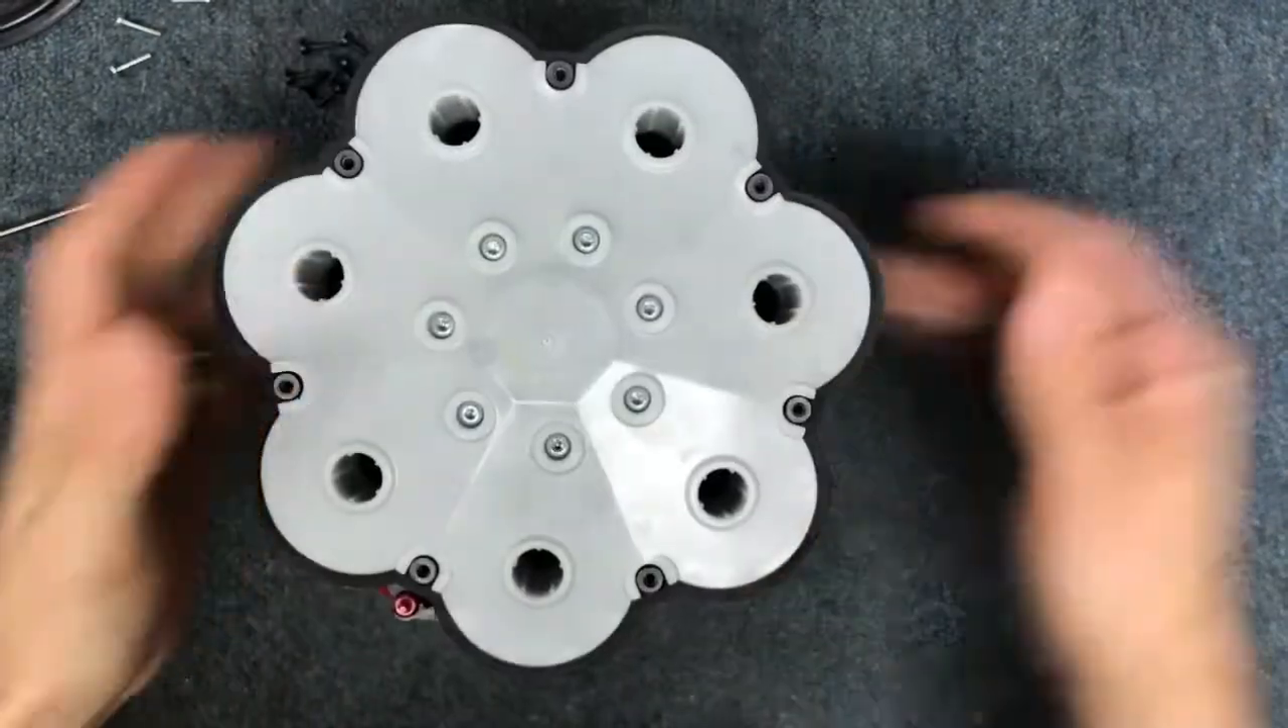You got all your screws in.